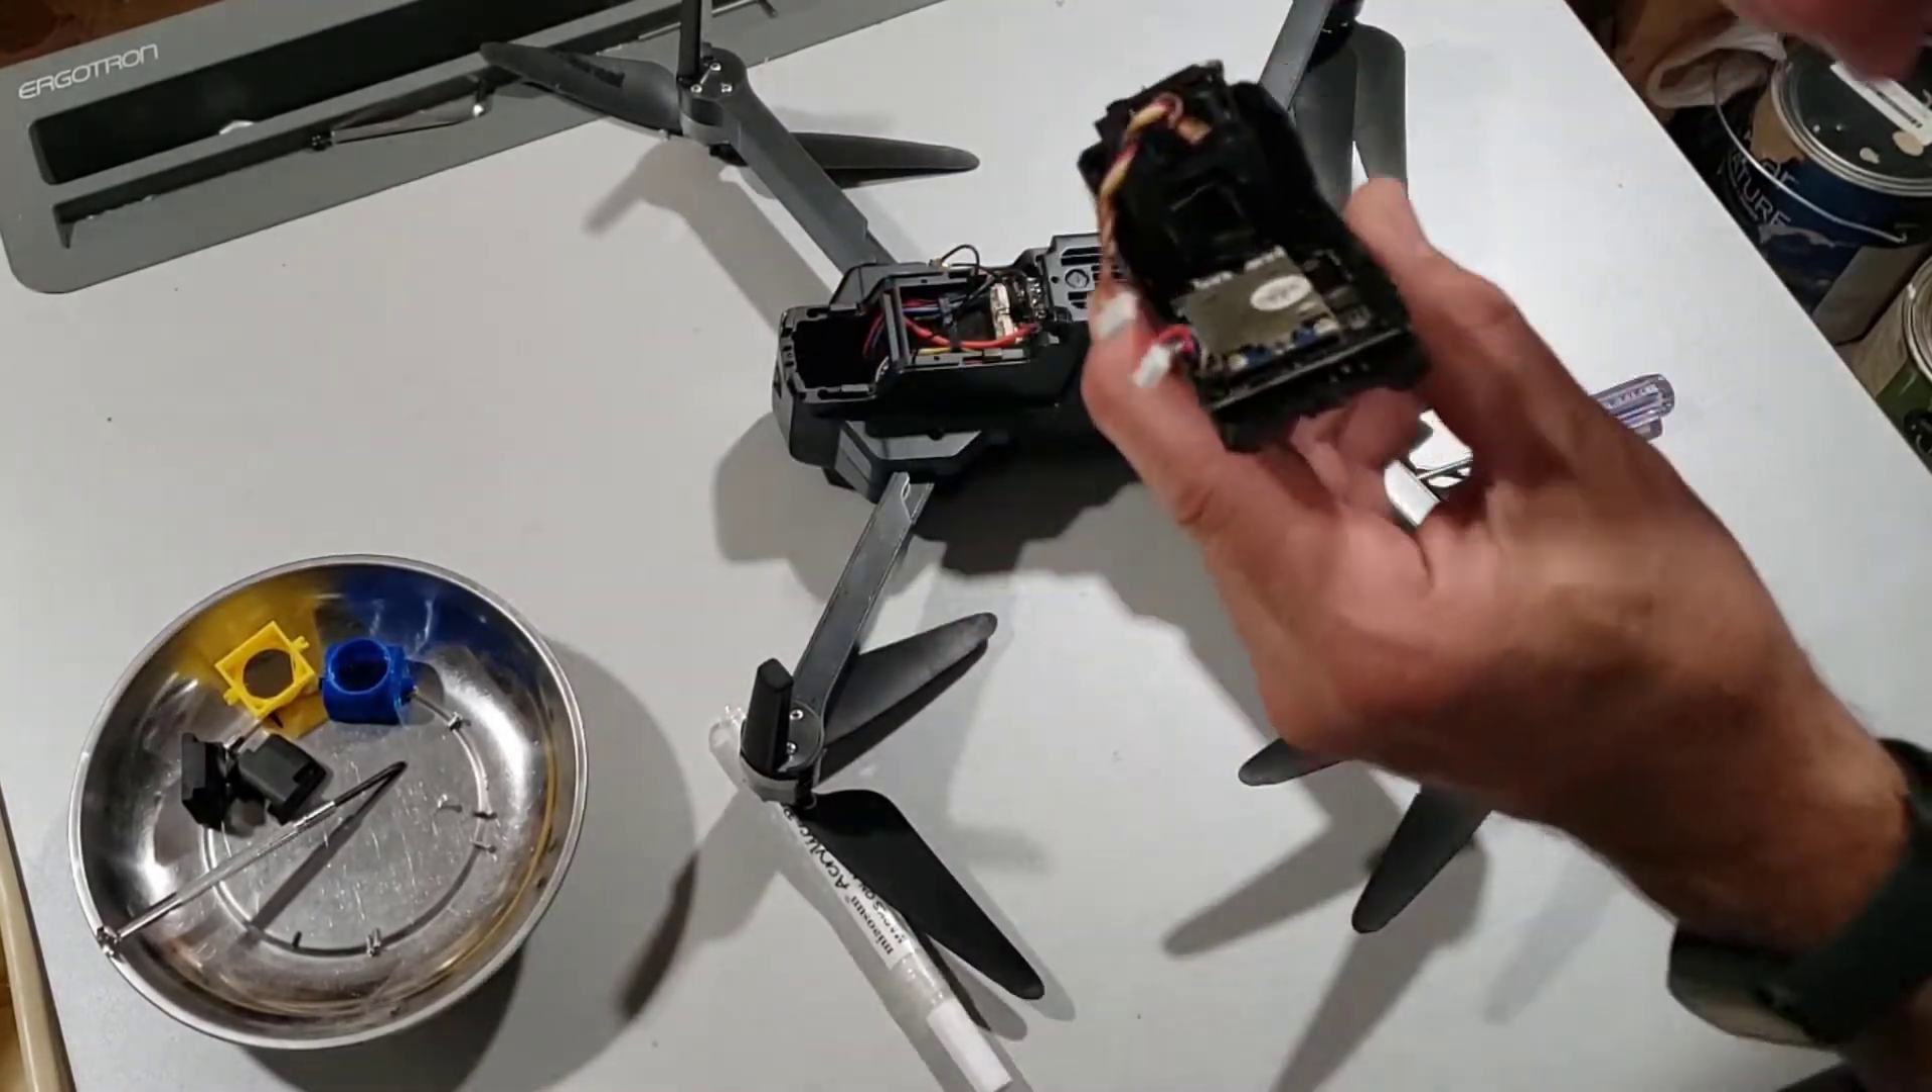So now the camera is out safely and then this is the cable that i broke when i did it initially so i'm making sure i'm super careful with it.